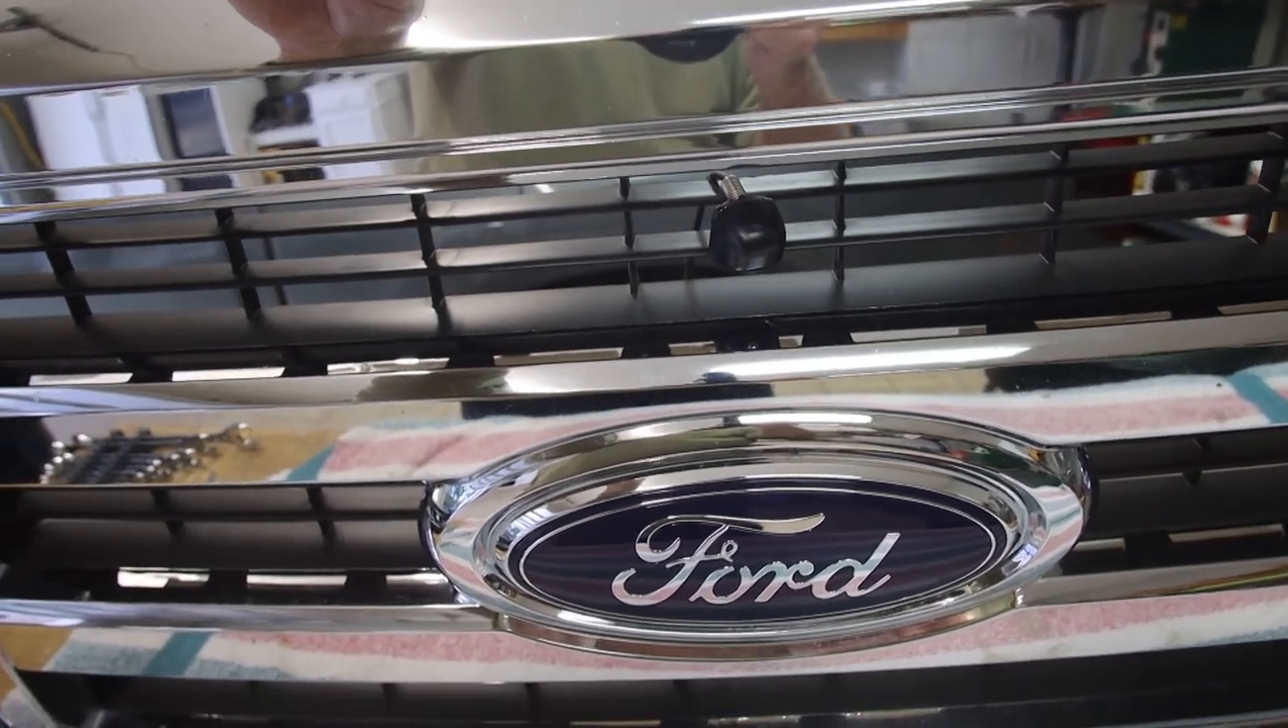Okay as you can see I've got the grill off and in the garage and I'm just going to show you a little bracket I had to make to get that camera dead center on the front of this grill.